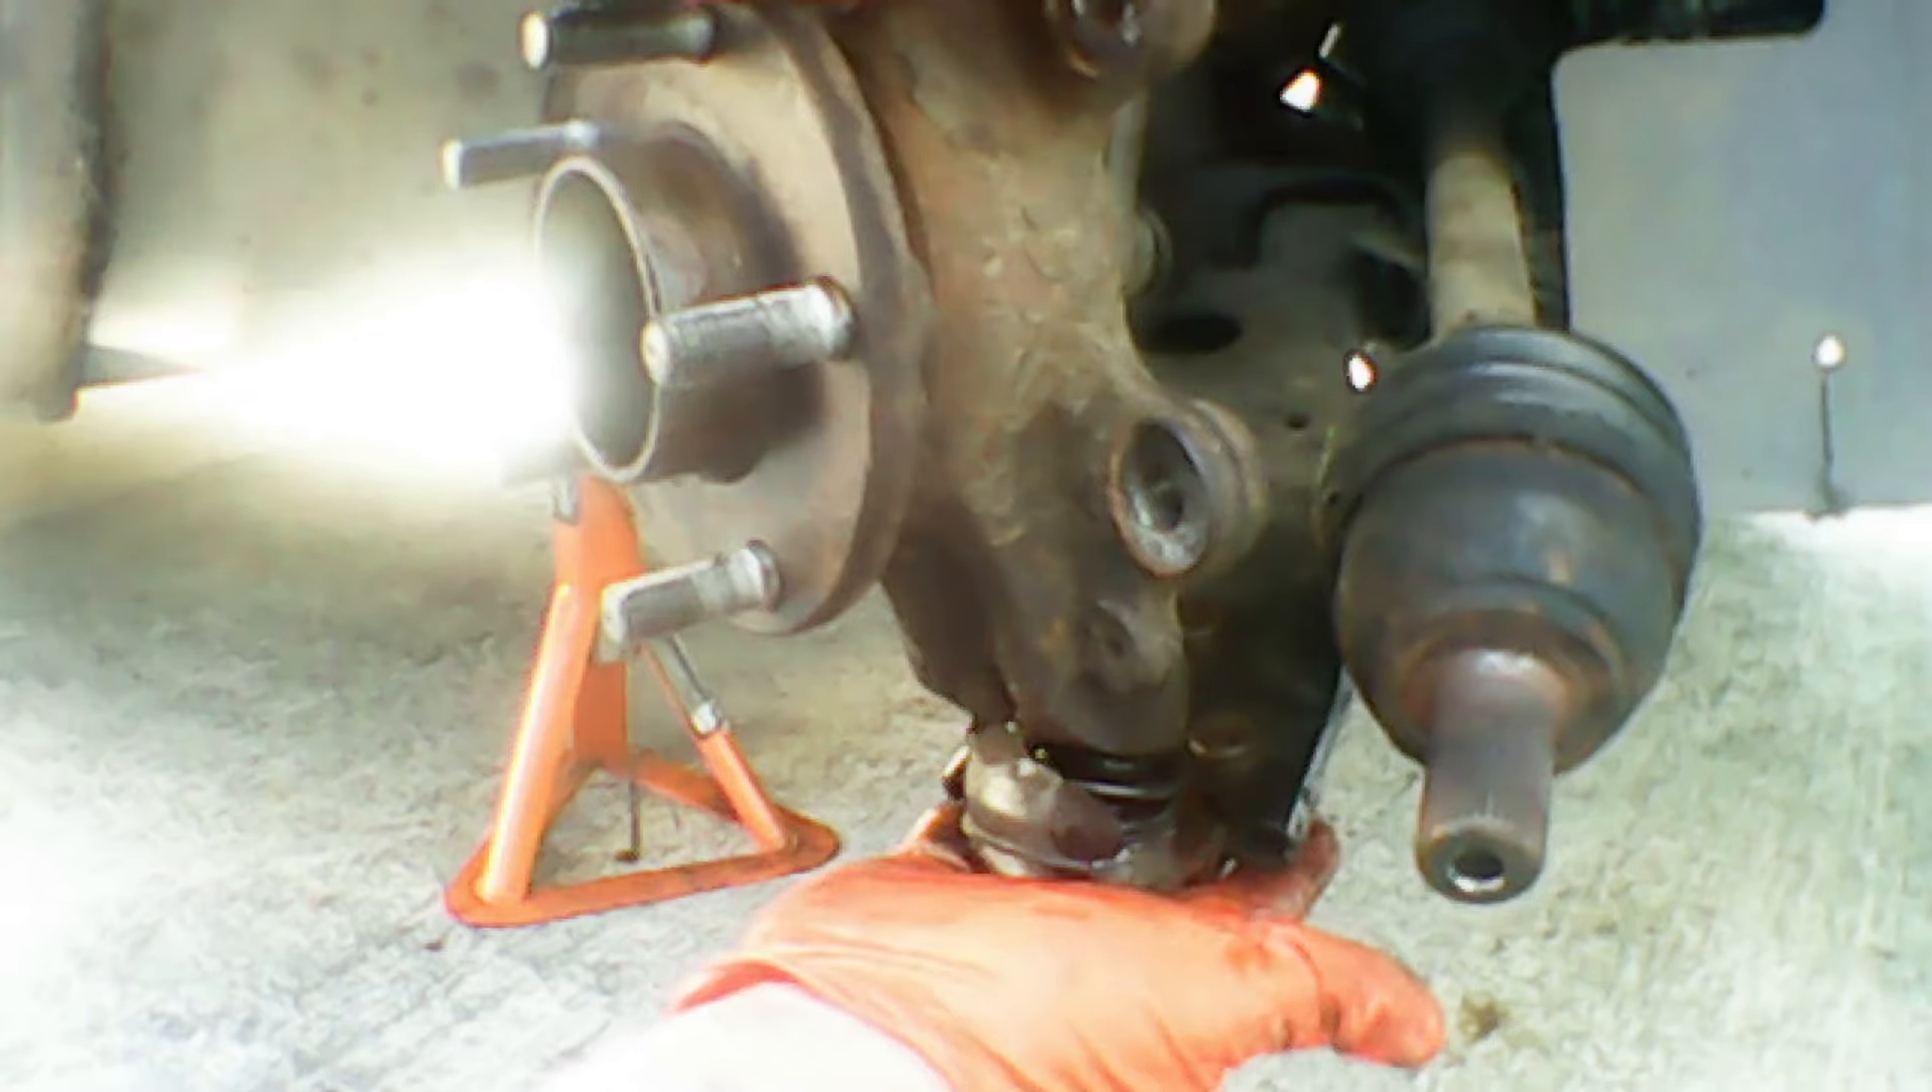And that's the CV axle out now.